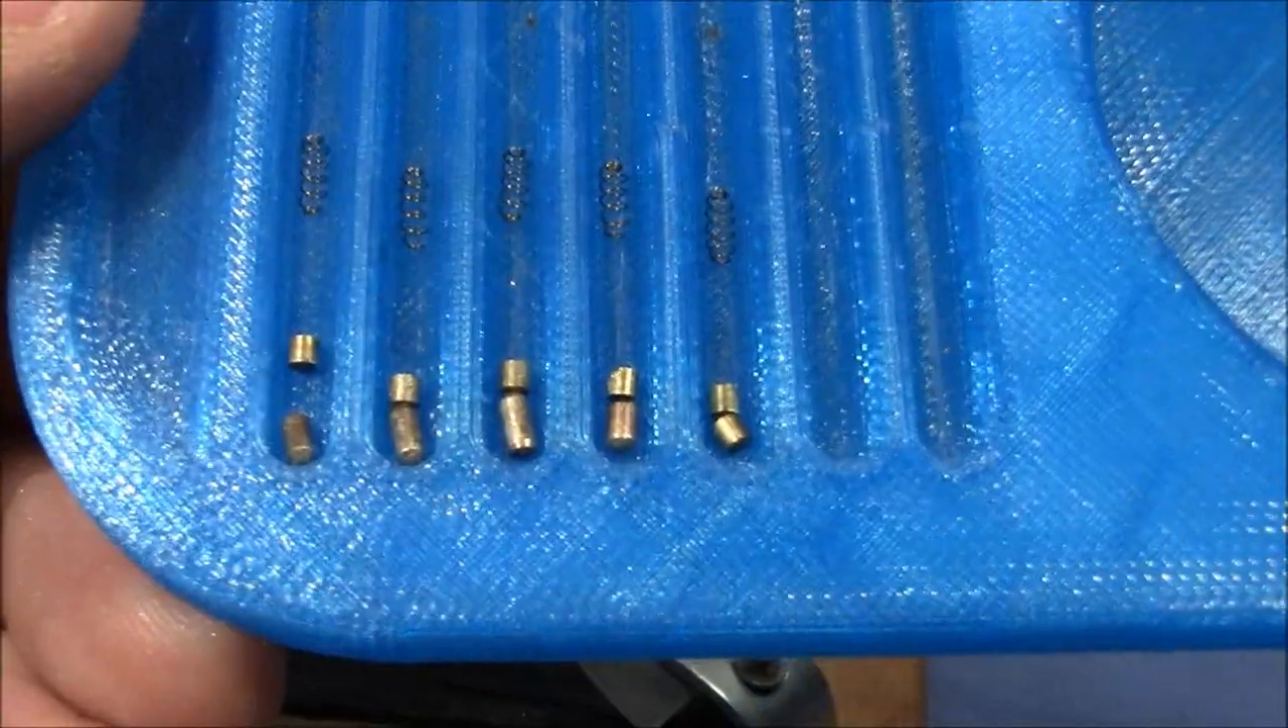So here are all the pins finally out of the lock and sorted in the tray.